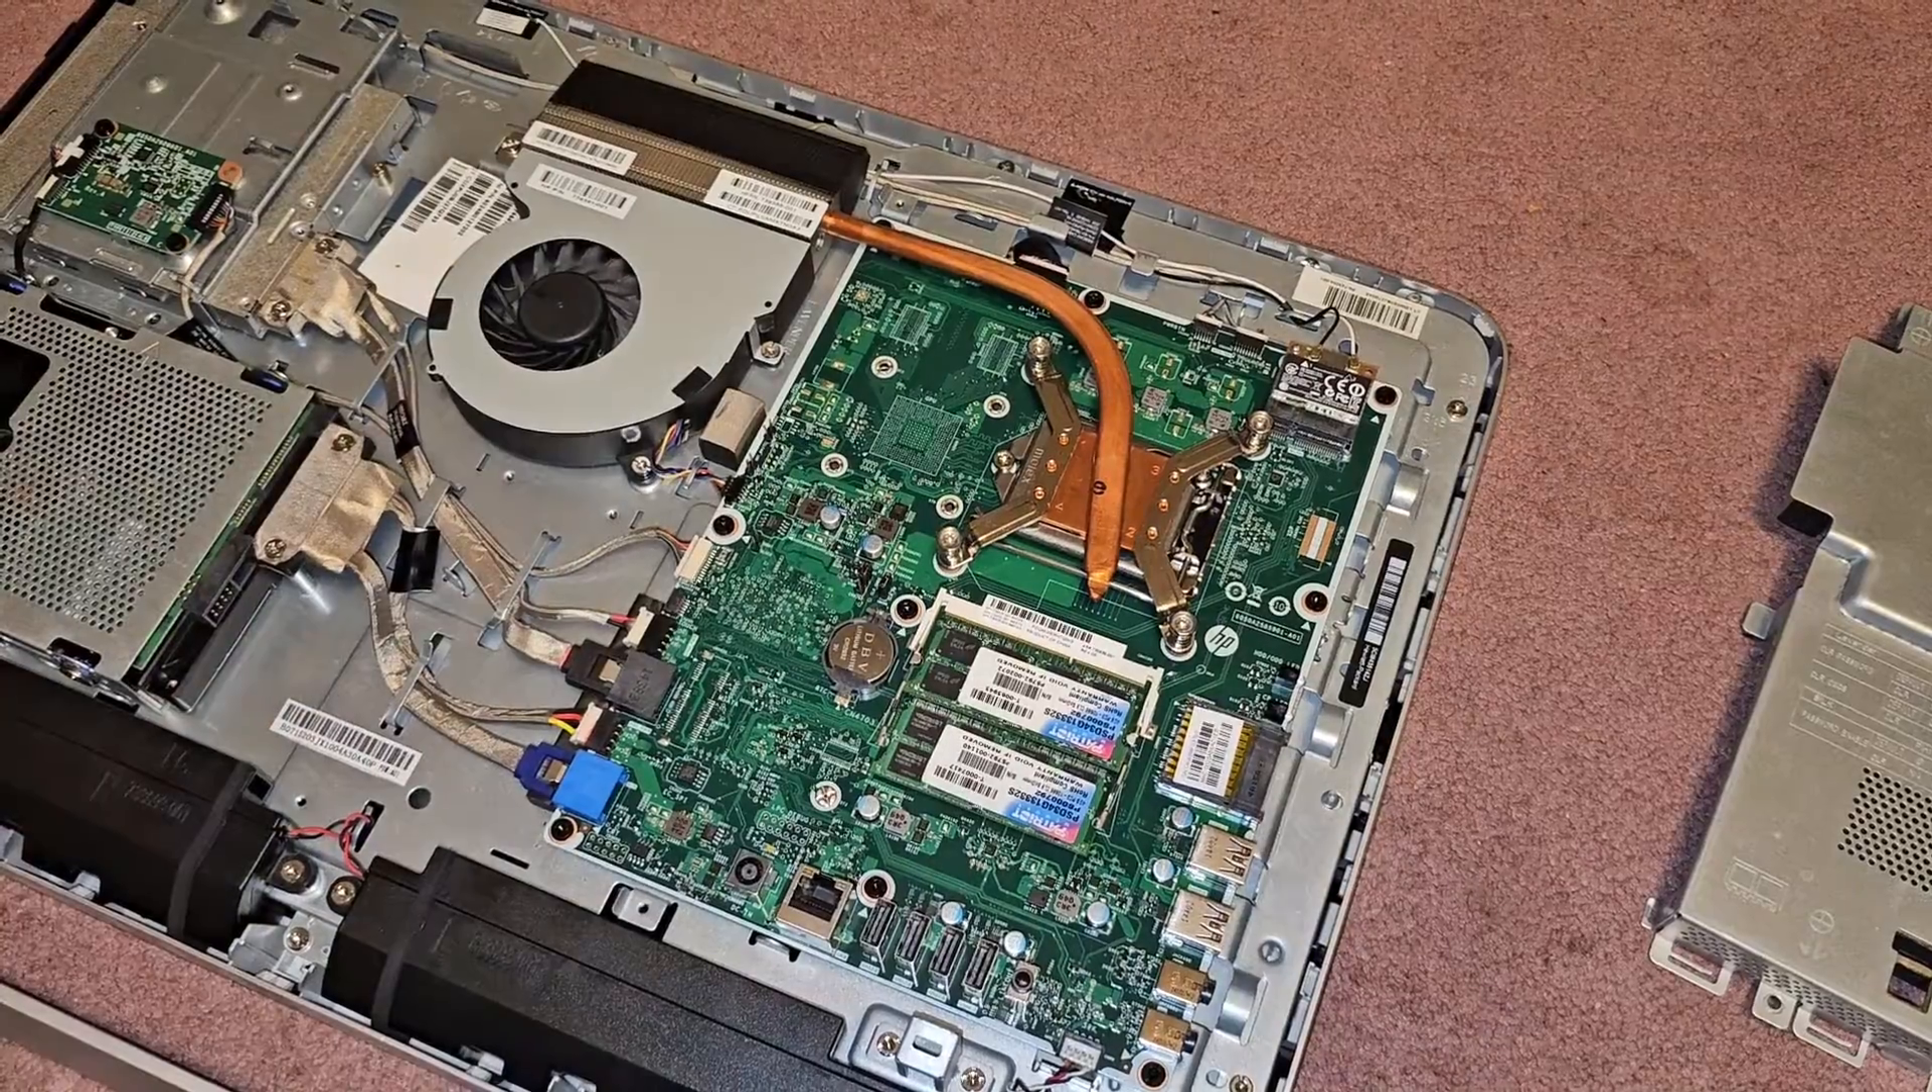We got the two sticks of RAM in.